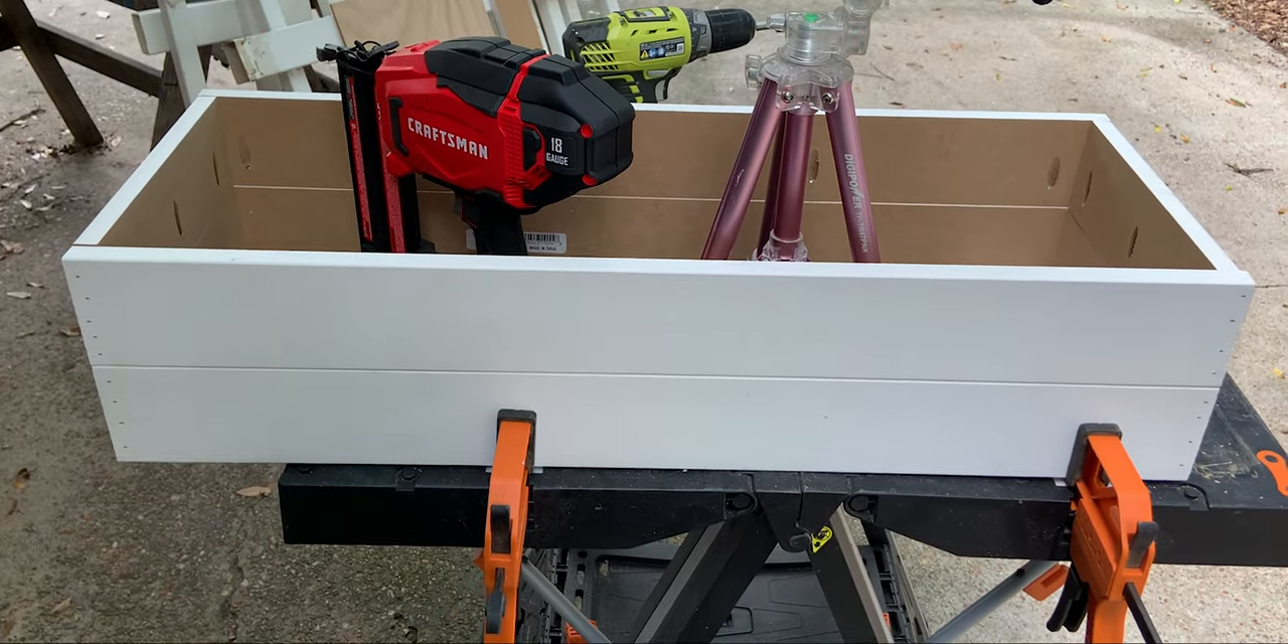And now we have a box. So now we're going to do the top and the bottom.